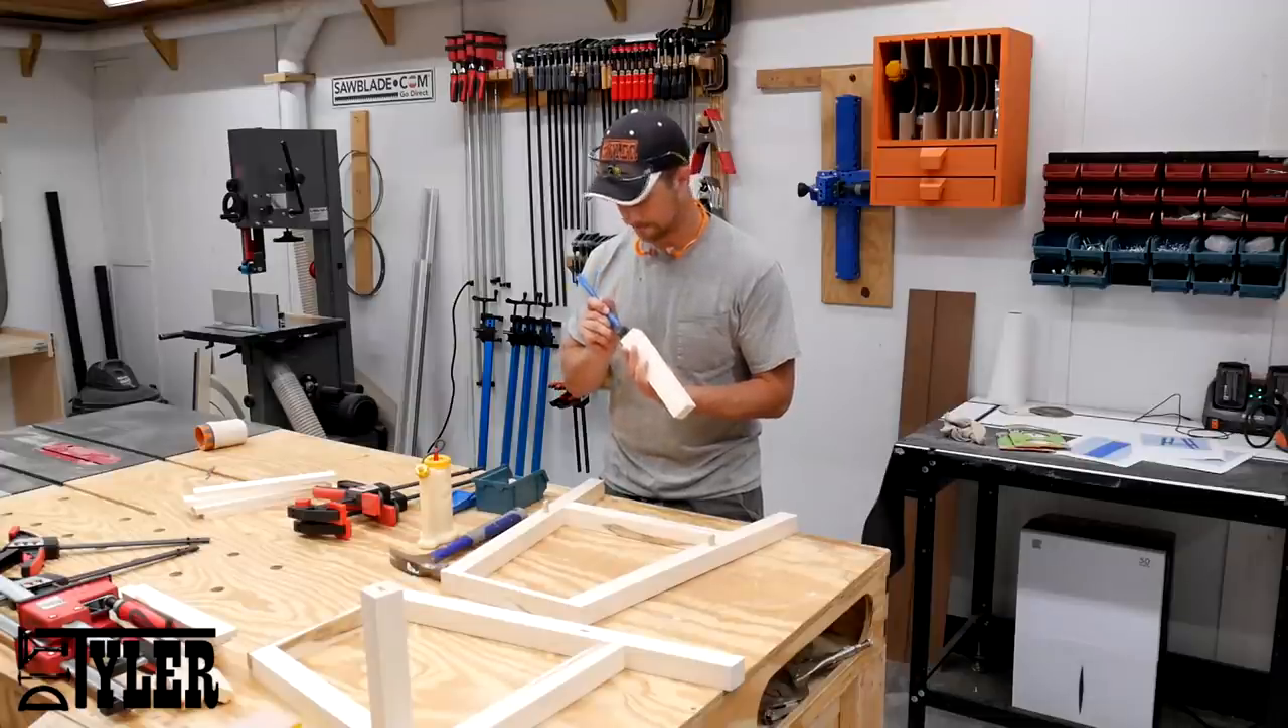So we just finished our two leg assemblies, and now it is time to attach them together.